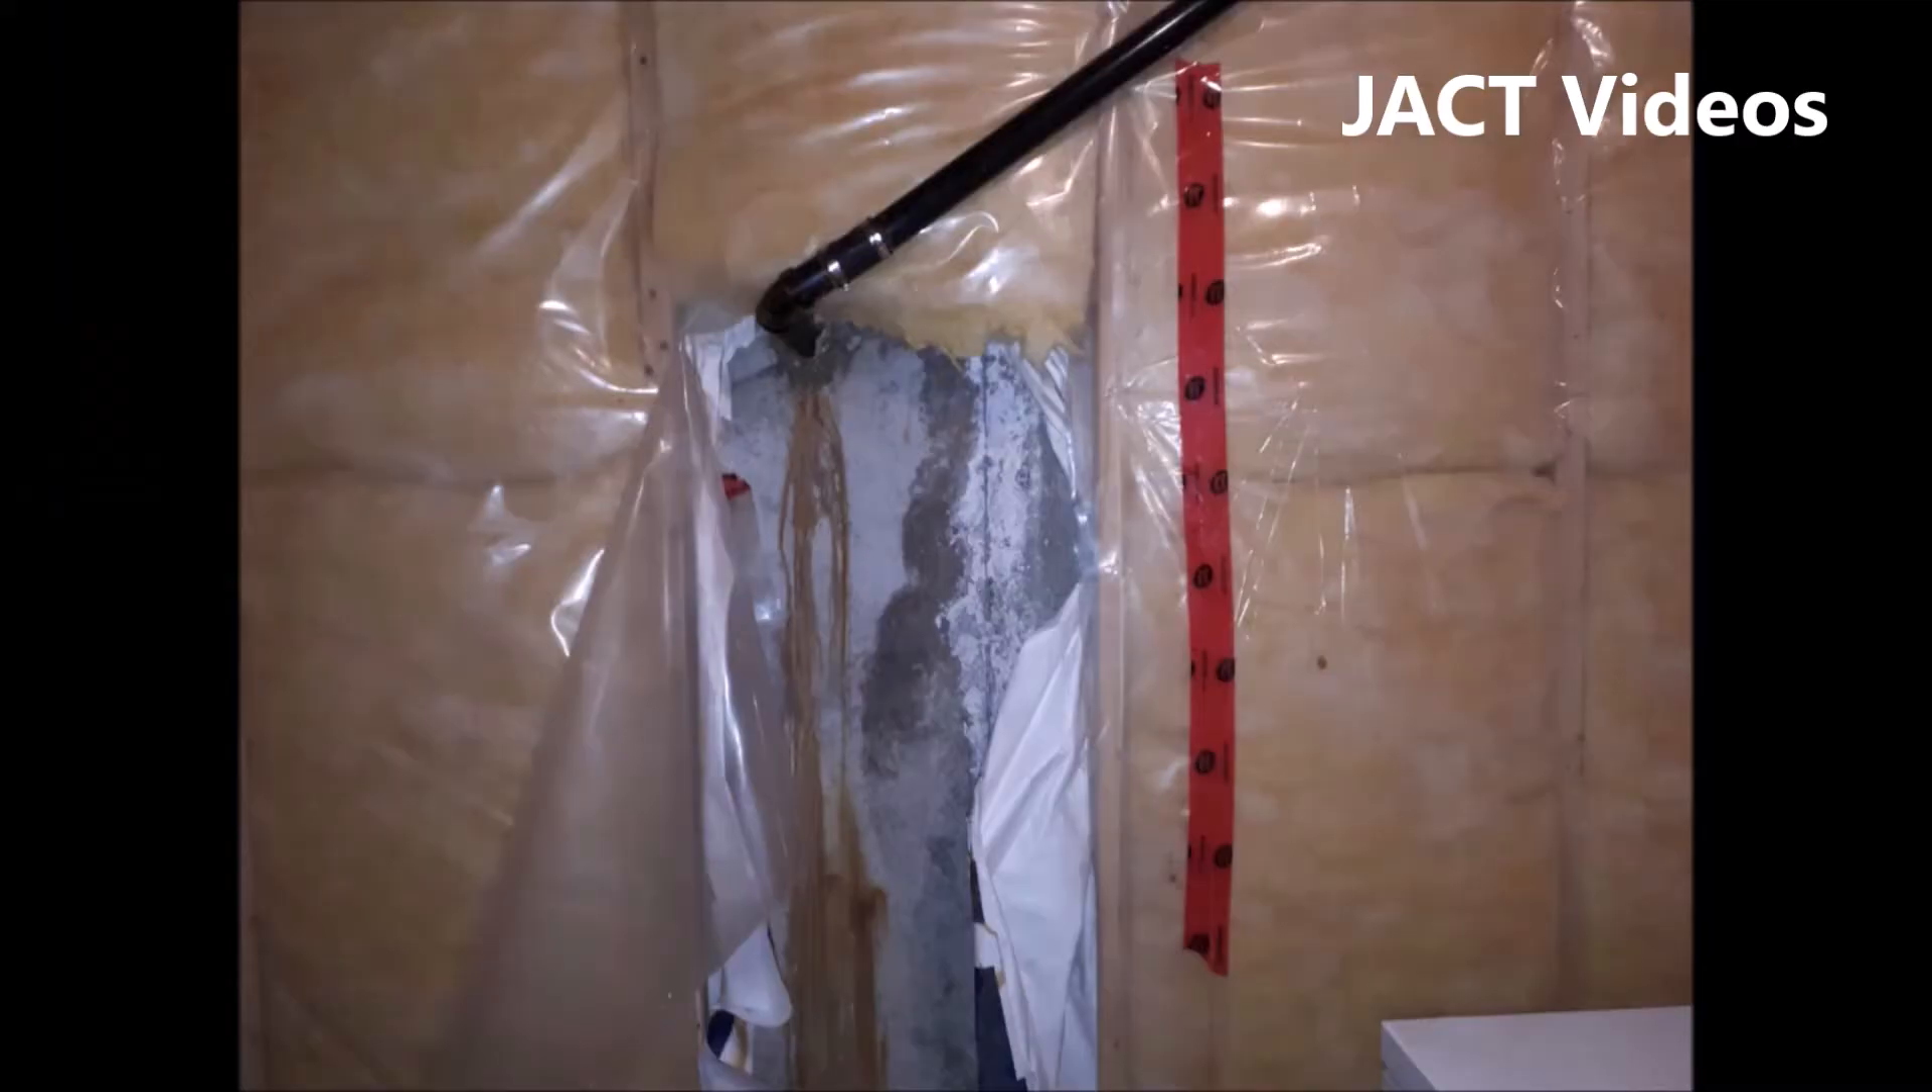I didn't put my insulation back in right after I connected the pipes.